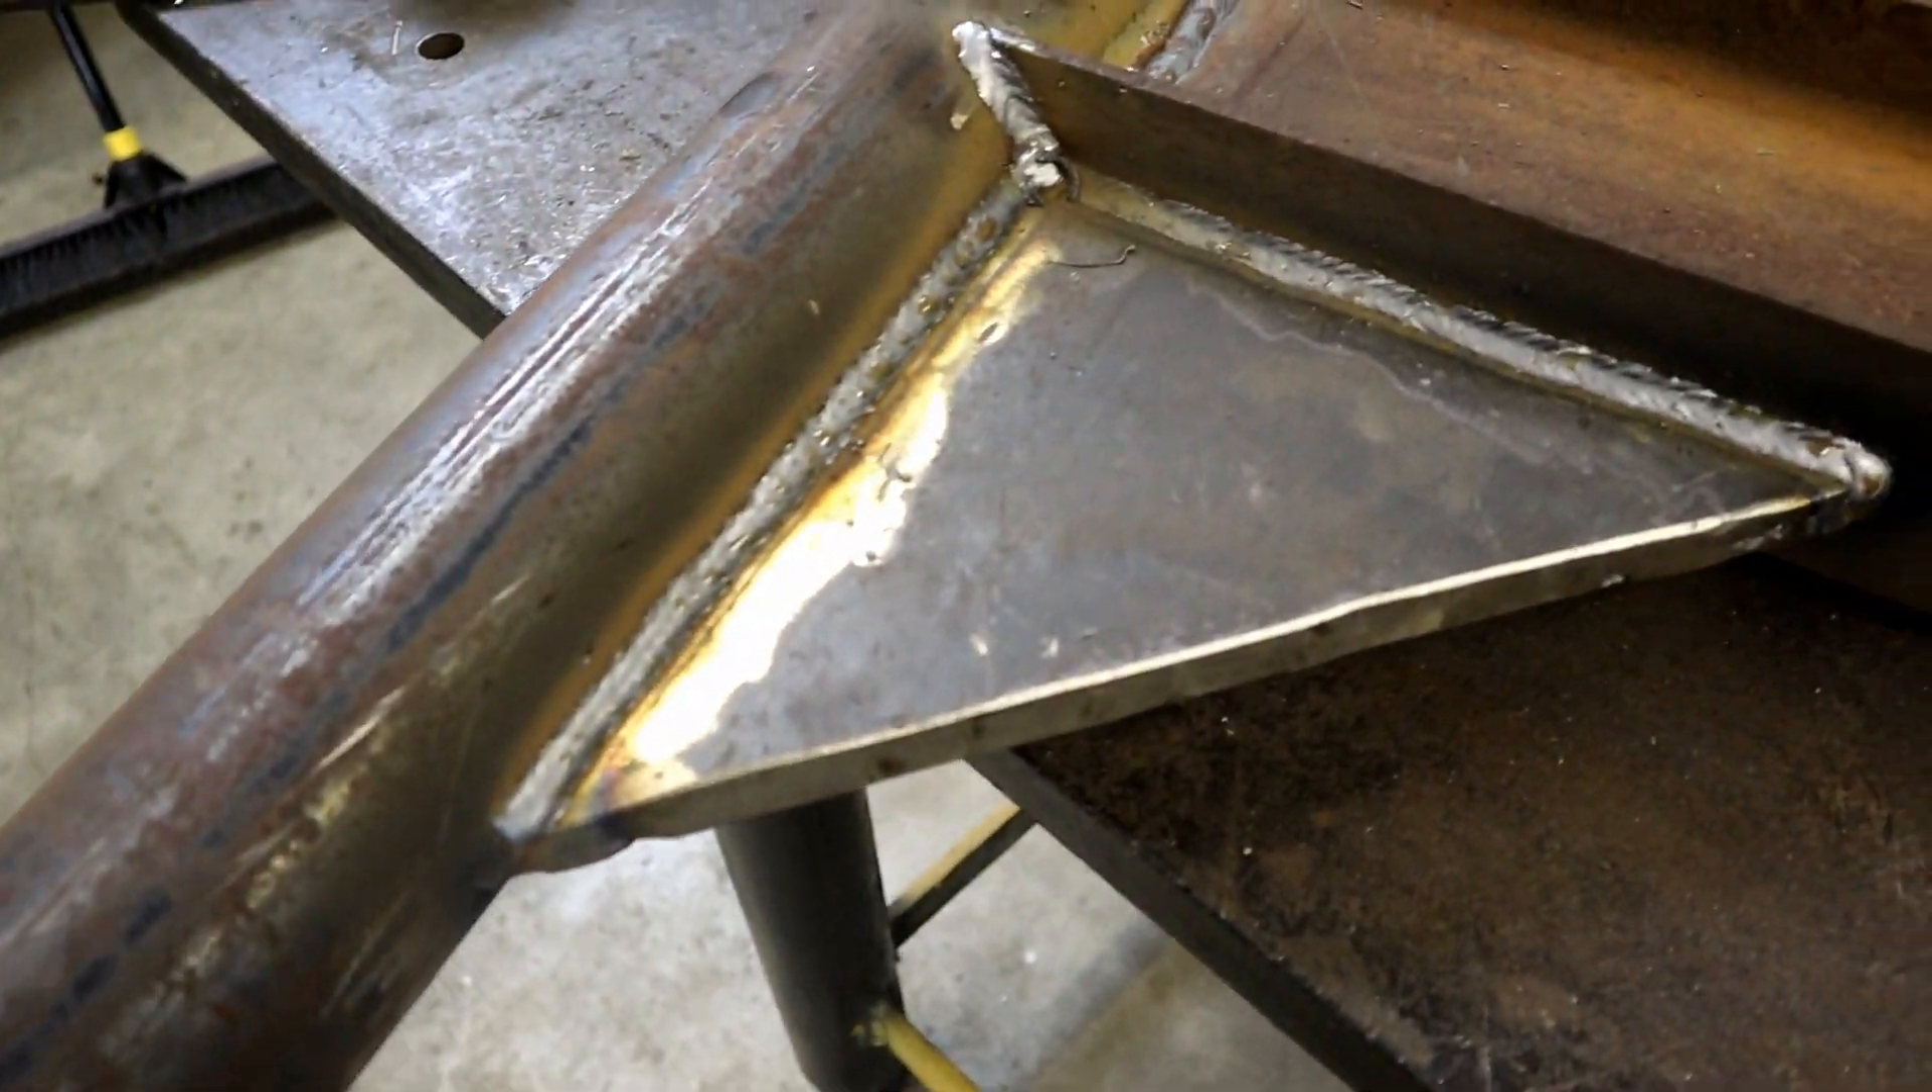This is the brace and the gusset all welded in.